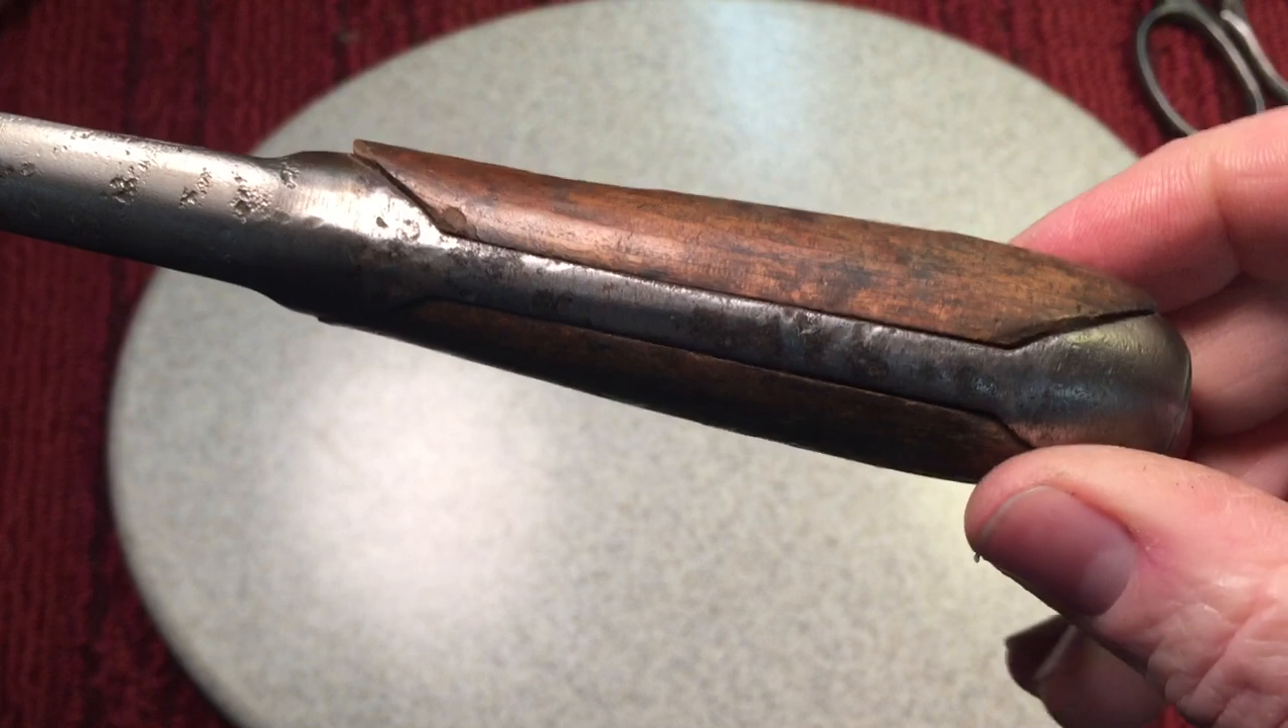The handle is a bit proud.